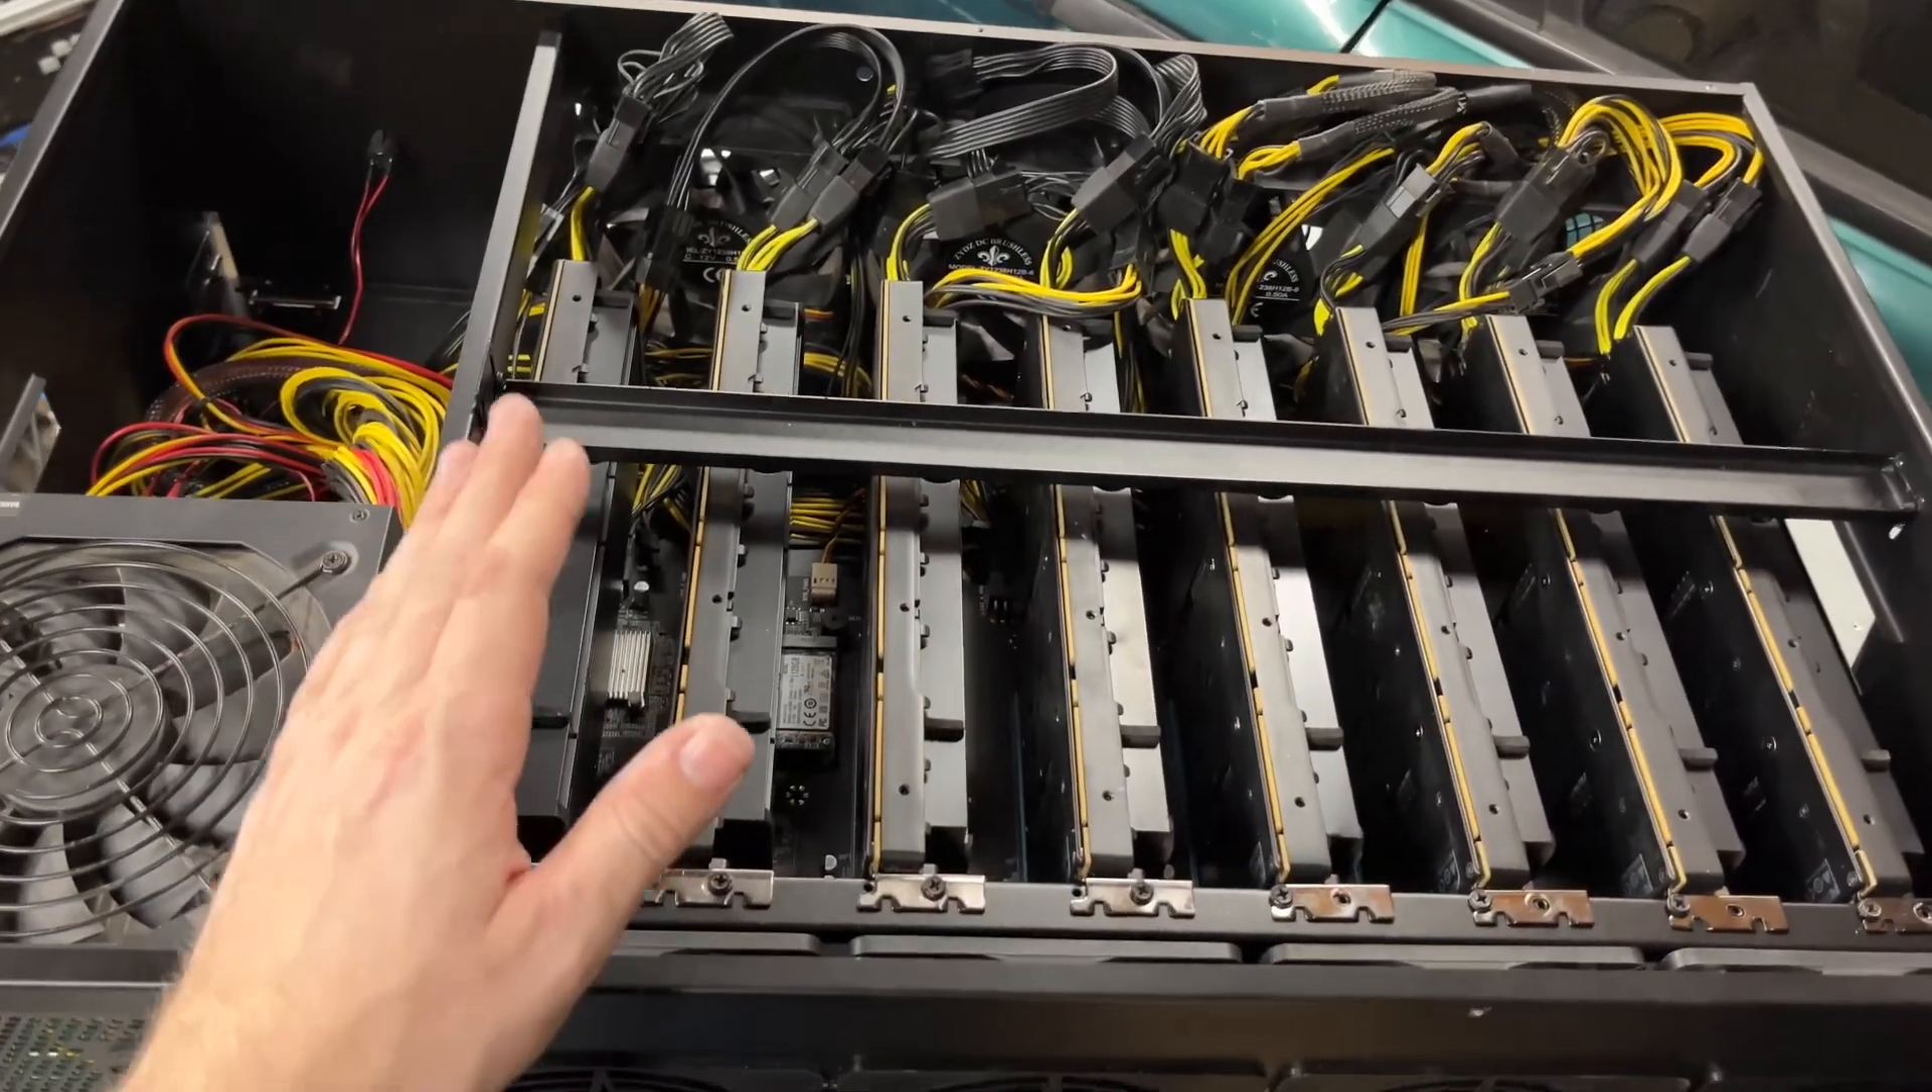I got all the cards put in here.